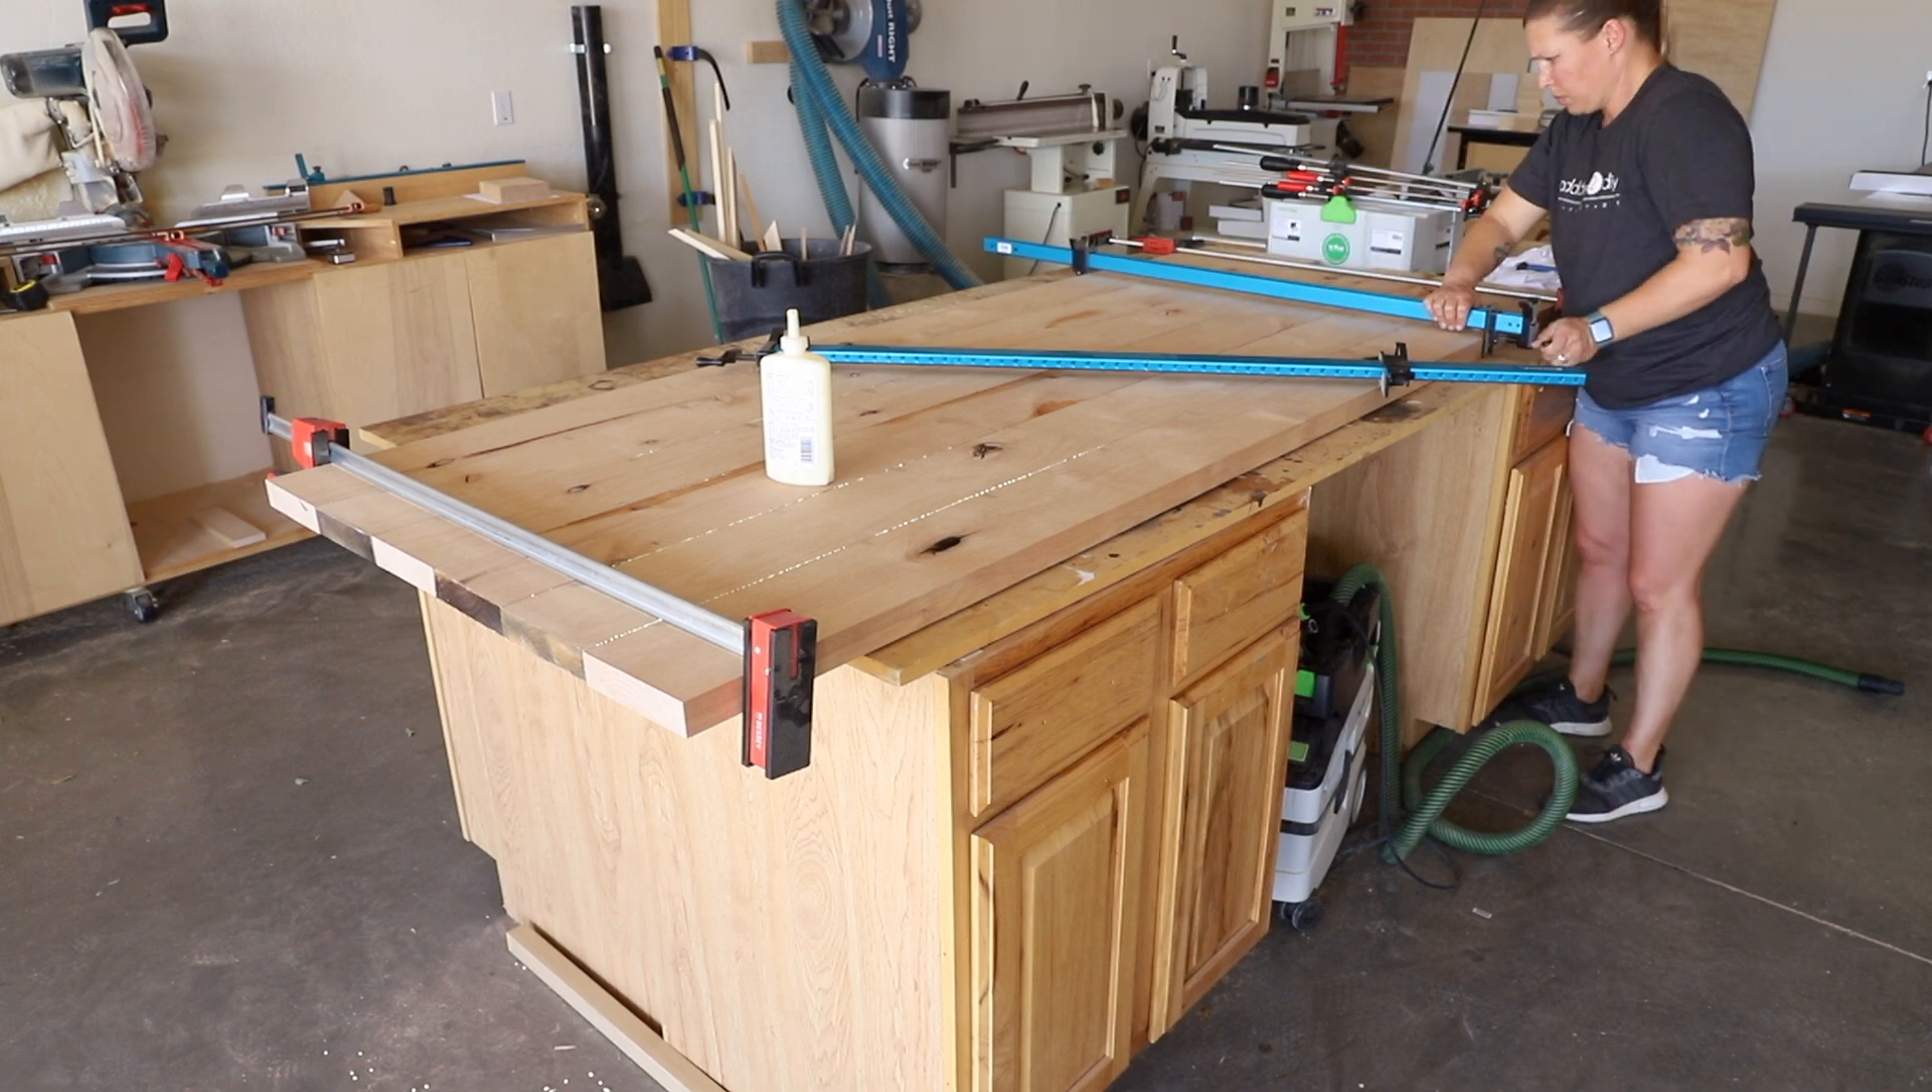Once the boards were fit together I grabbed some clamps and clamped everything in place and set it aside to dry.